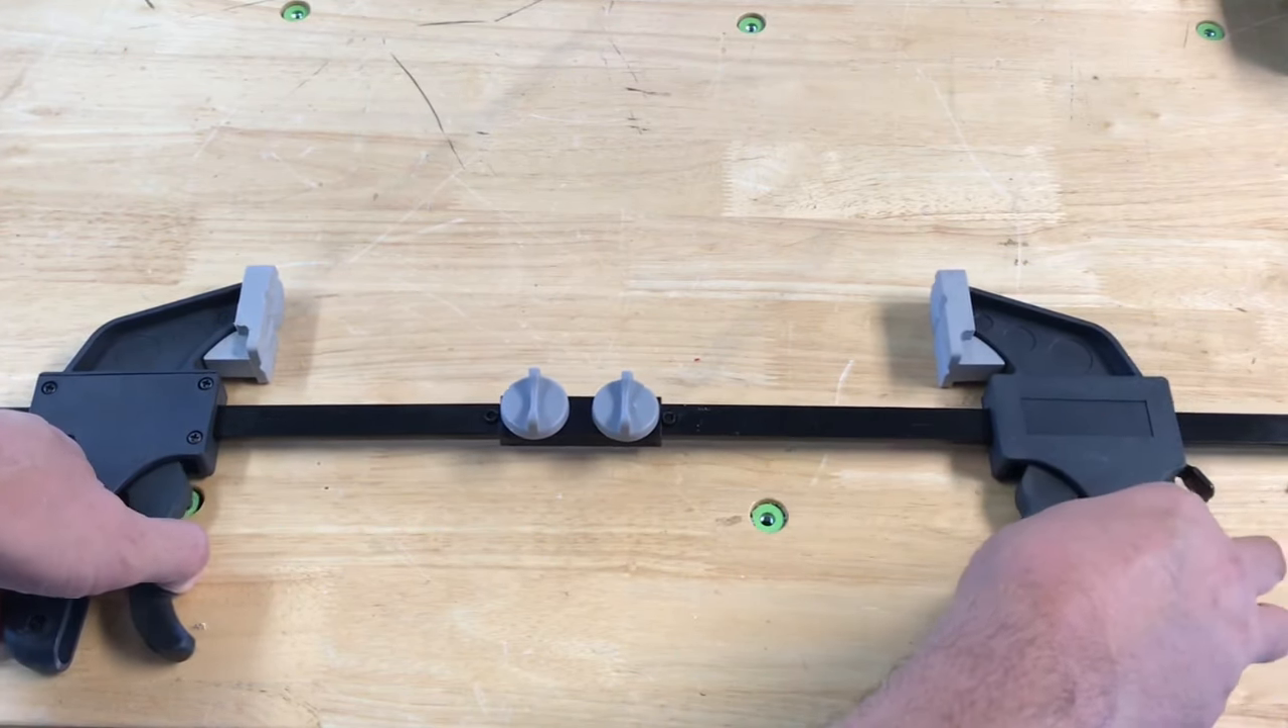So here's the finished modified unit. I got clamps on both sides. The connector in between them.